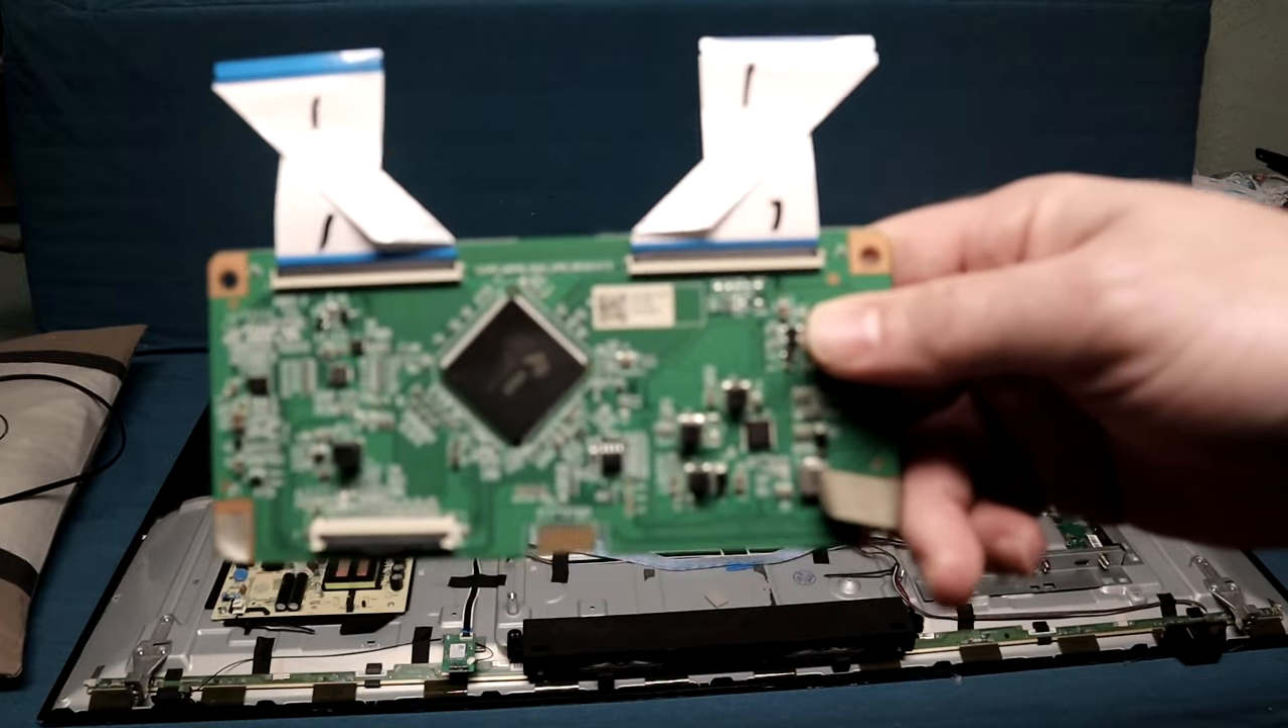All right so here is the tcon board all removed.